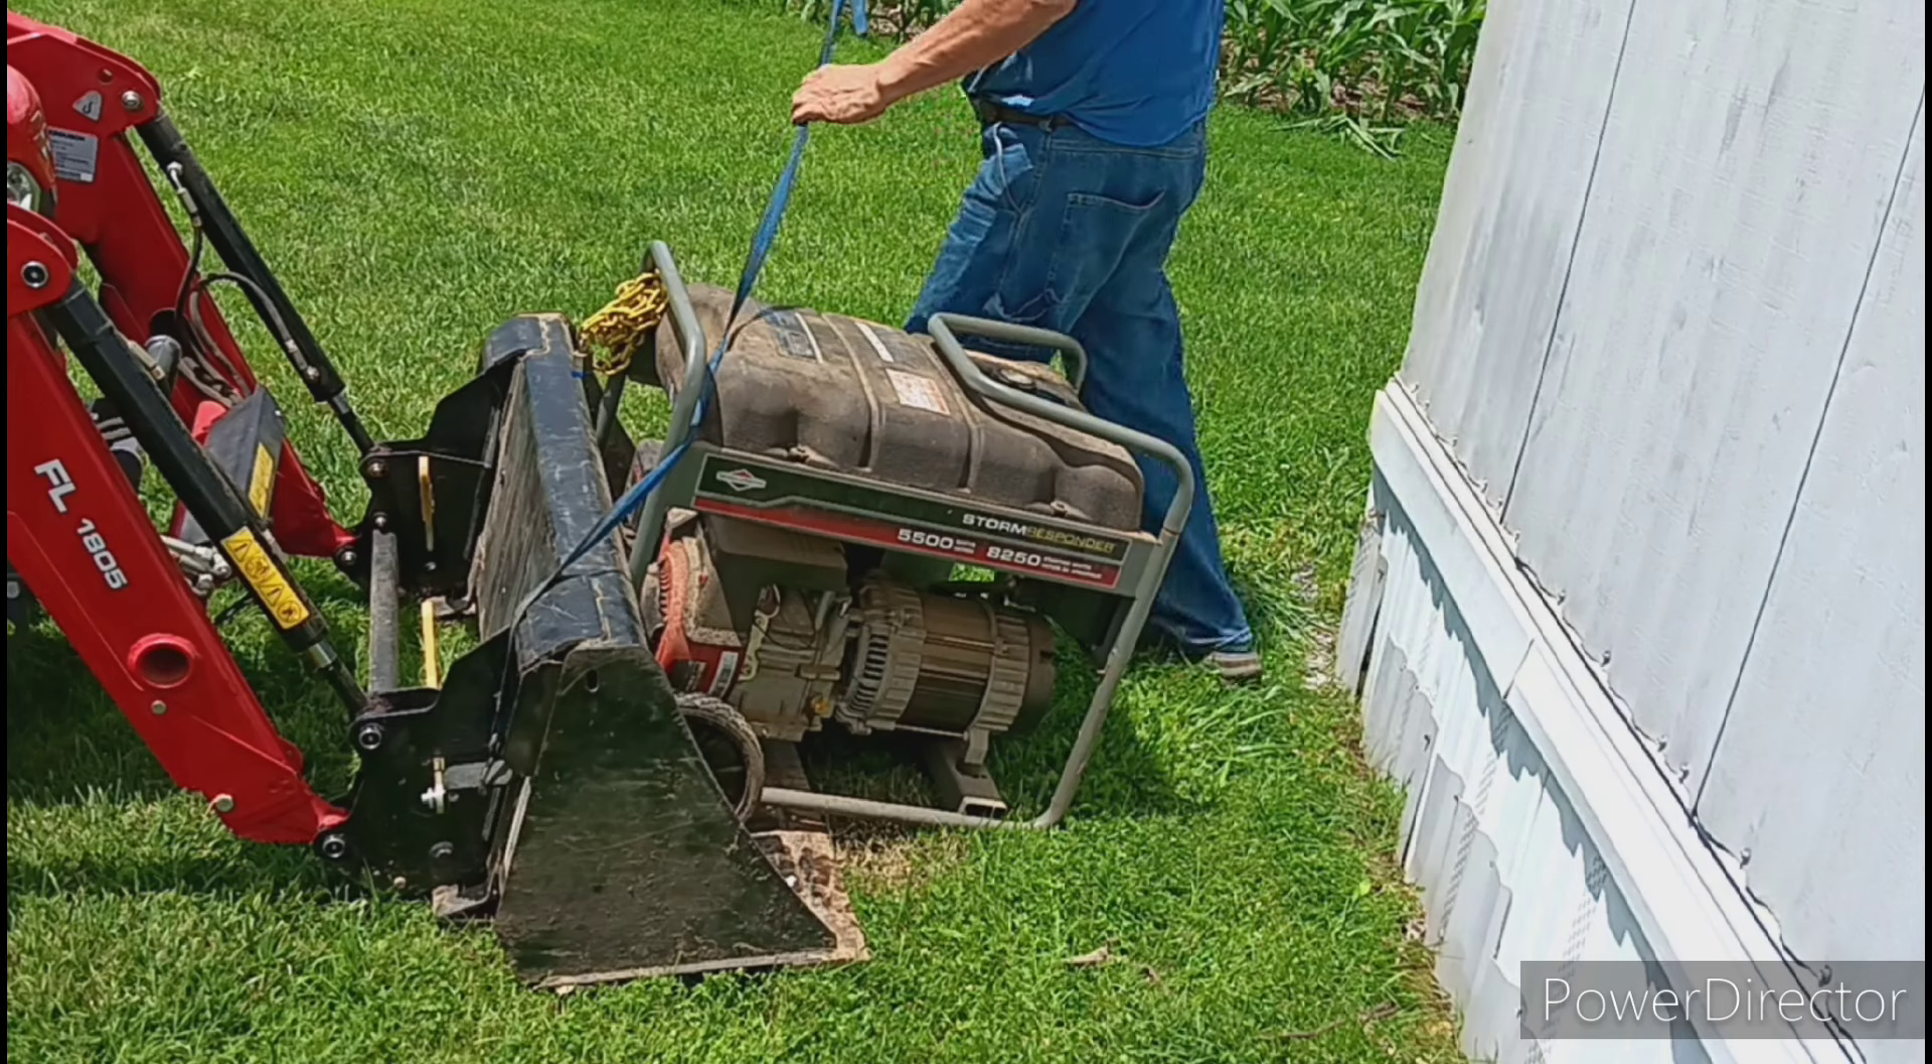Alright, so I got the generator somewhat sitting in here. So, we're going to strap it to the bucket.